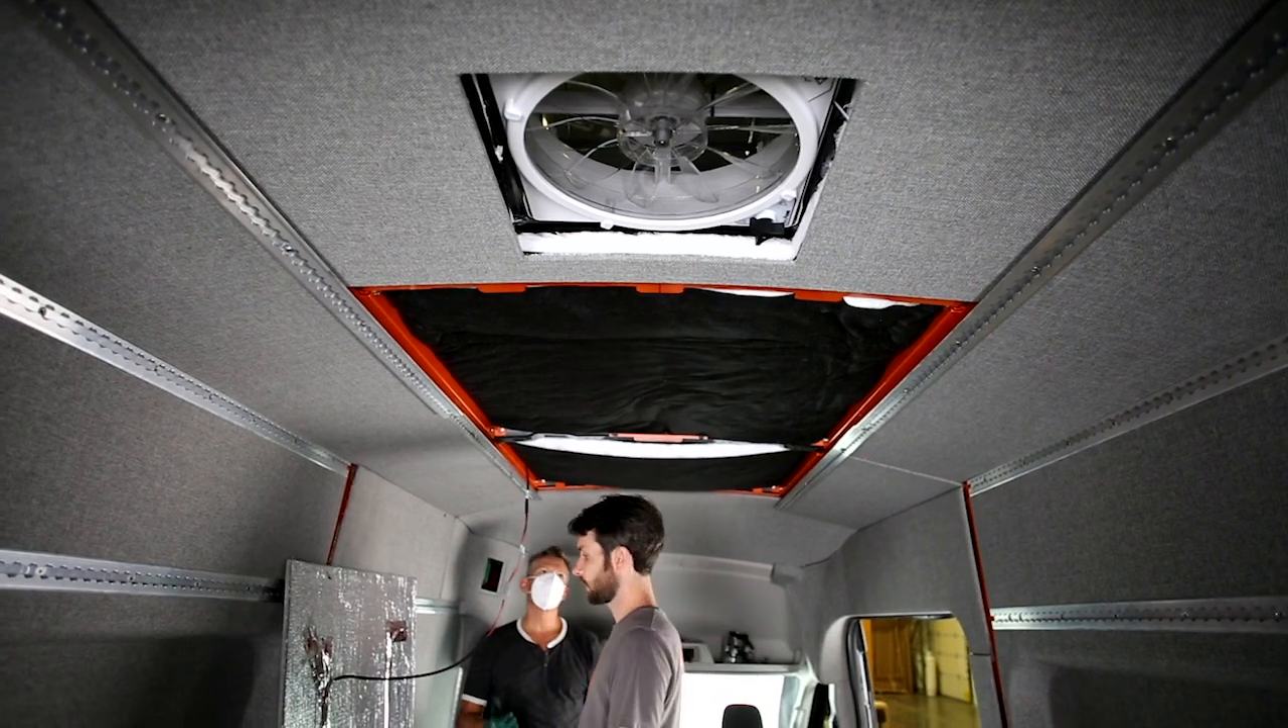We are down to our last ceiling panel.